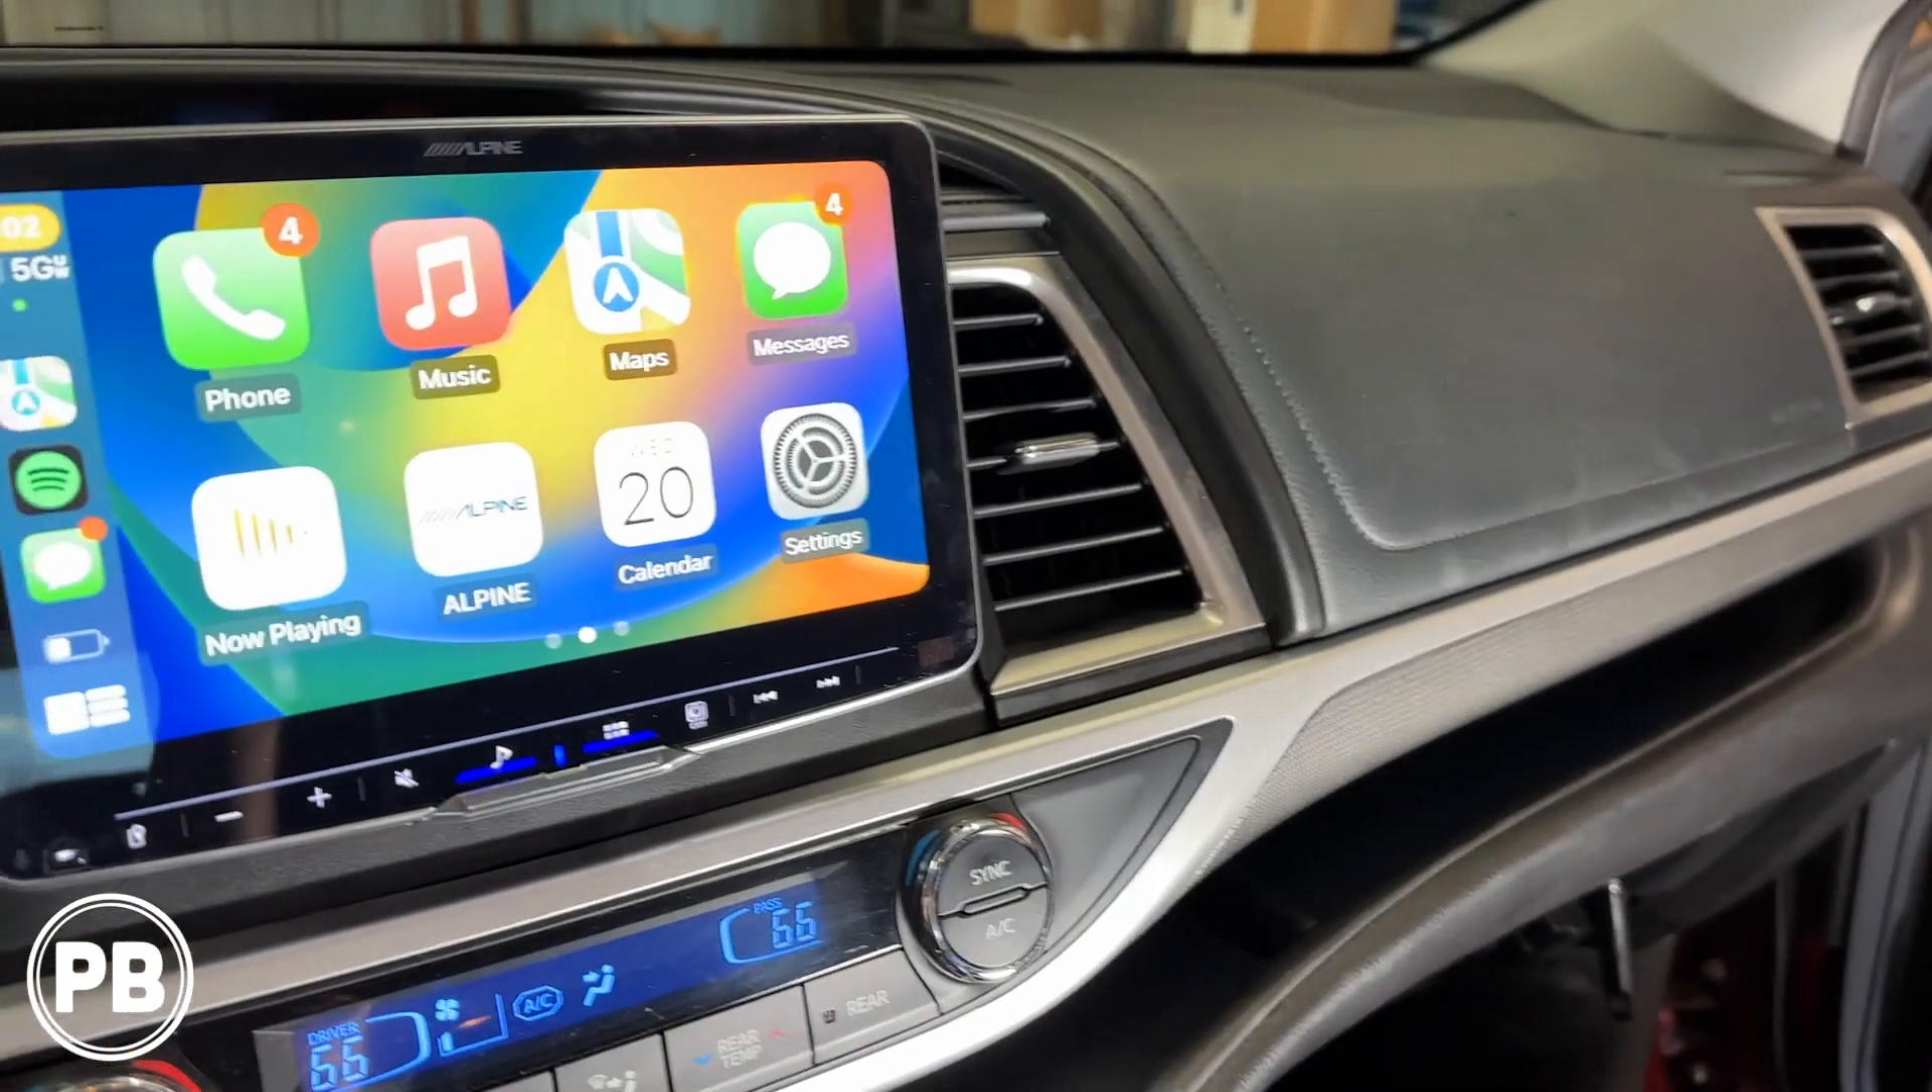All right, so we went ahead and snapped everything back into place. Got the radio all booted up here.